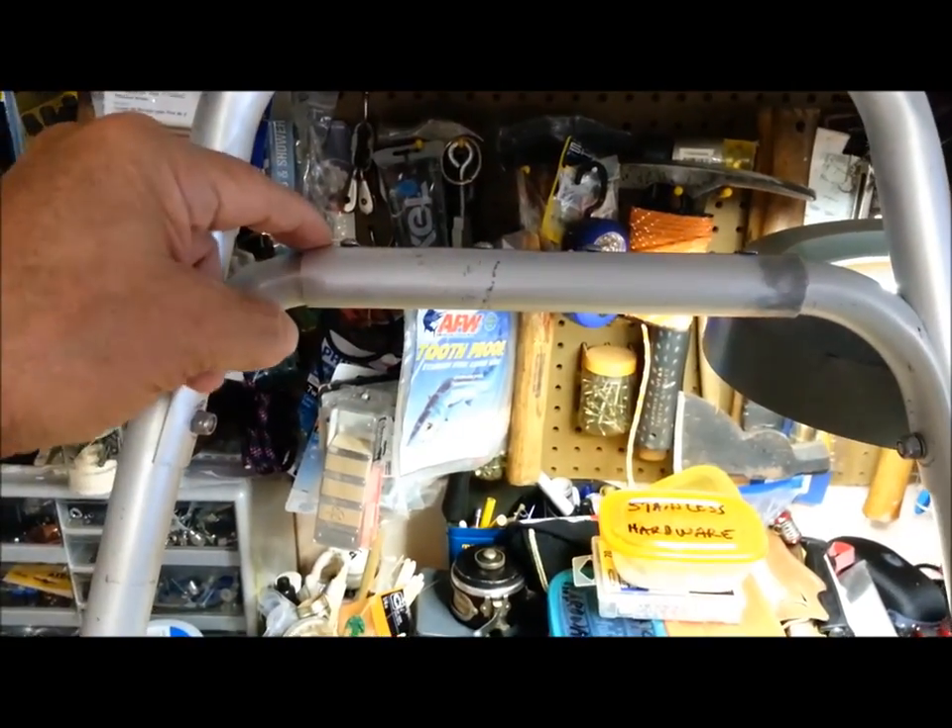You can see I put the cross piece here.